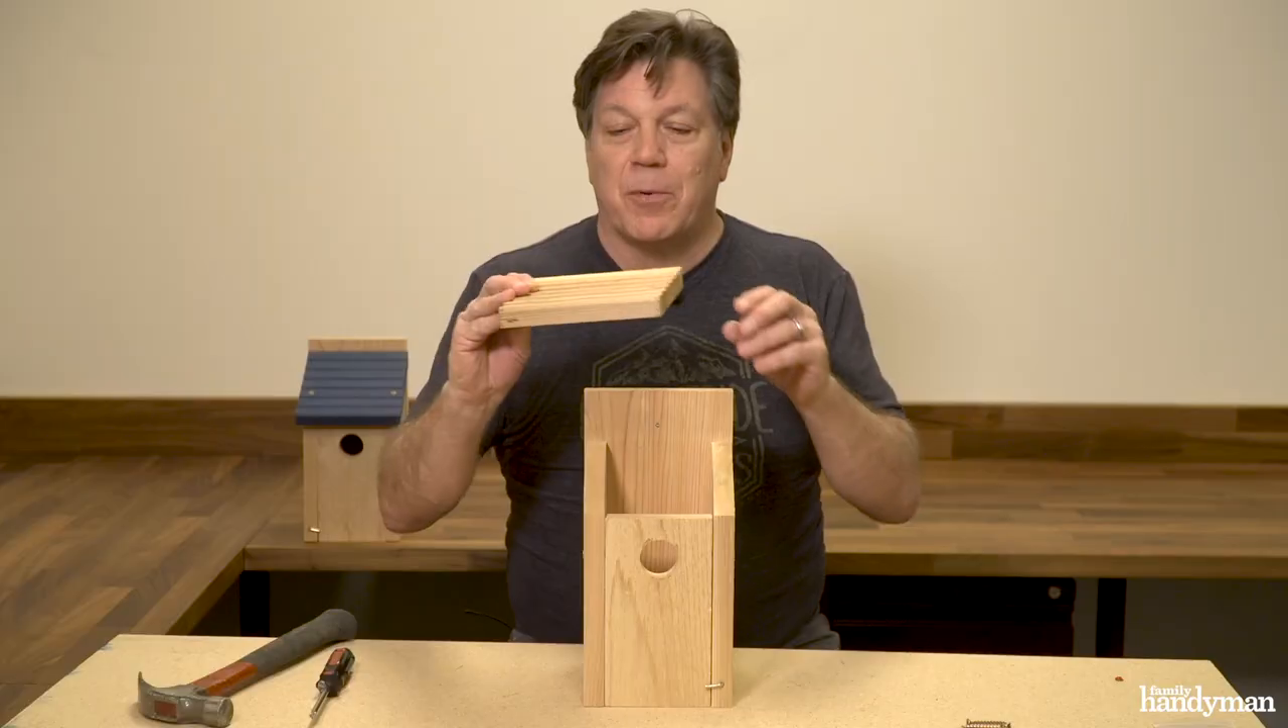And all that's left to this project is the roof.